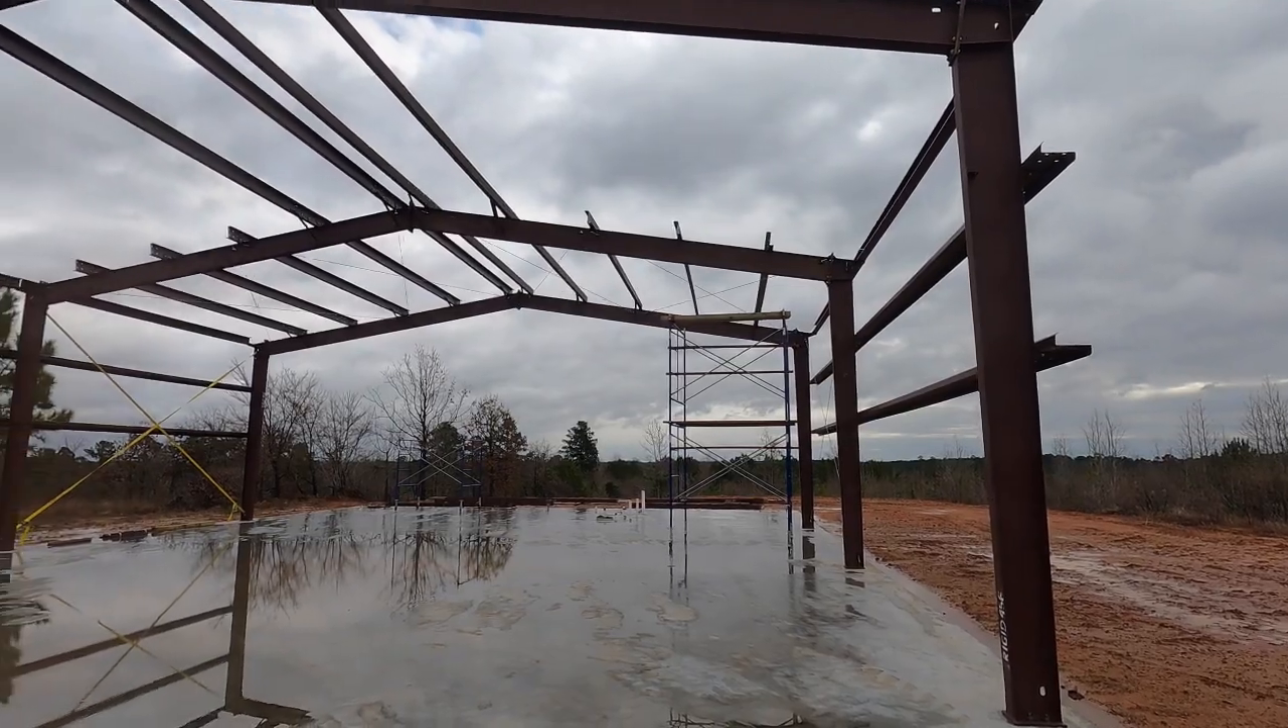Like I say it's day five and we've got to get the rest of these roof purlins up.